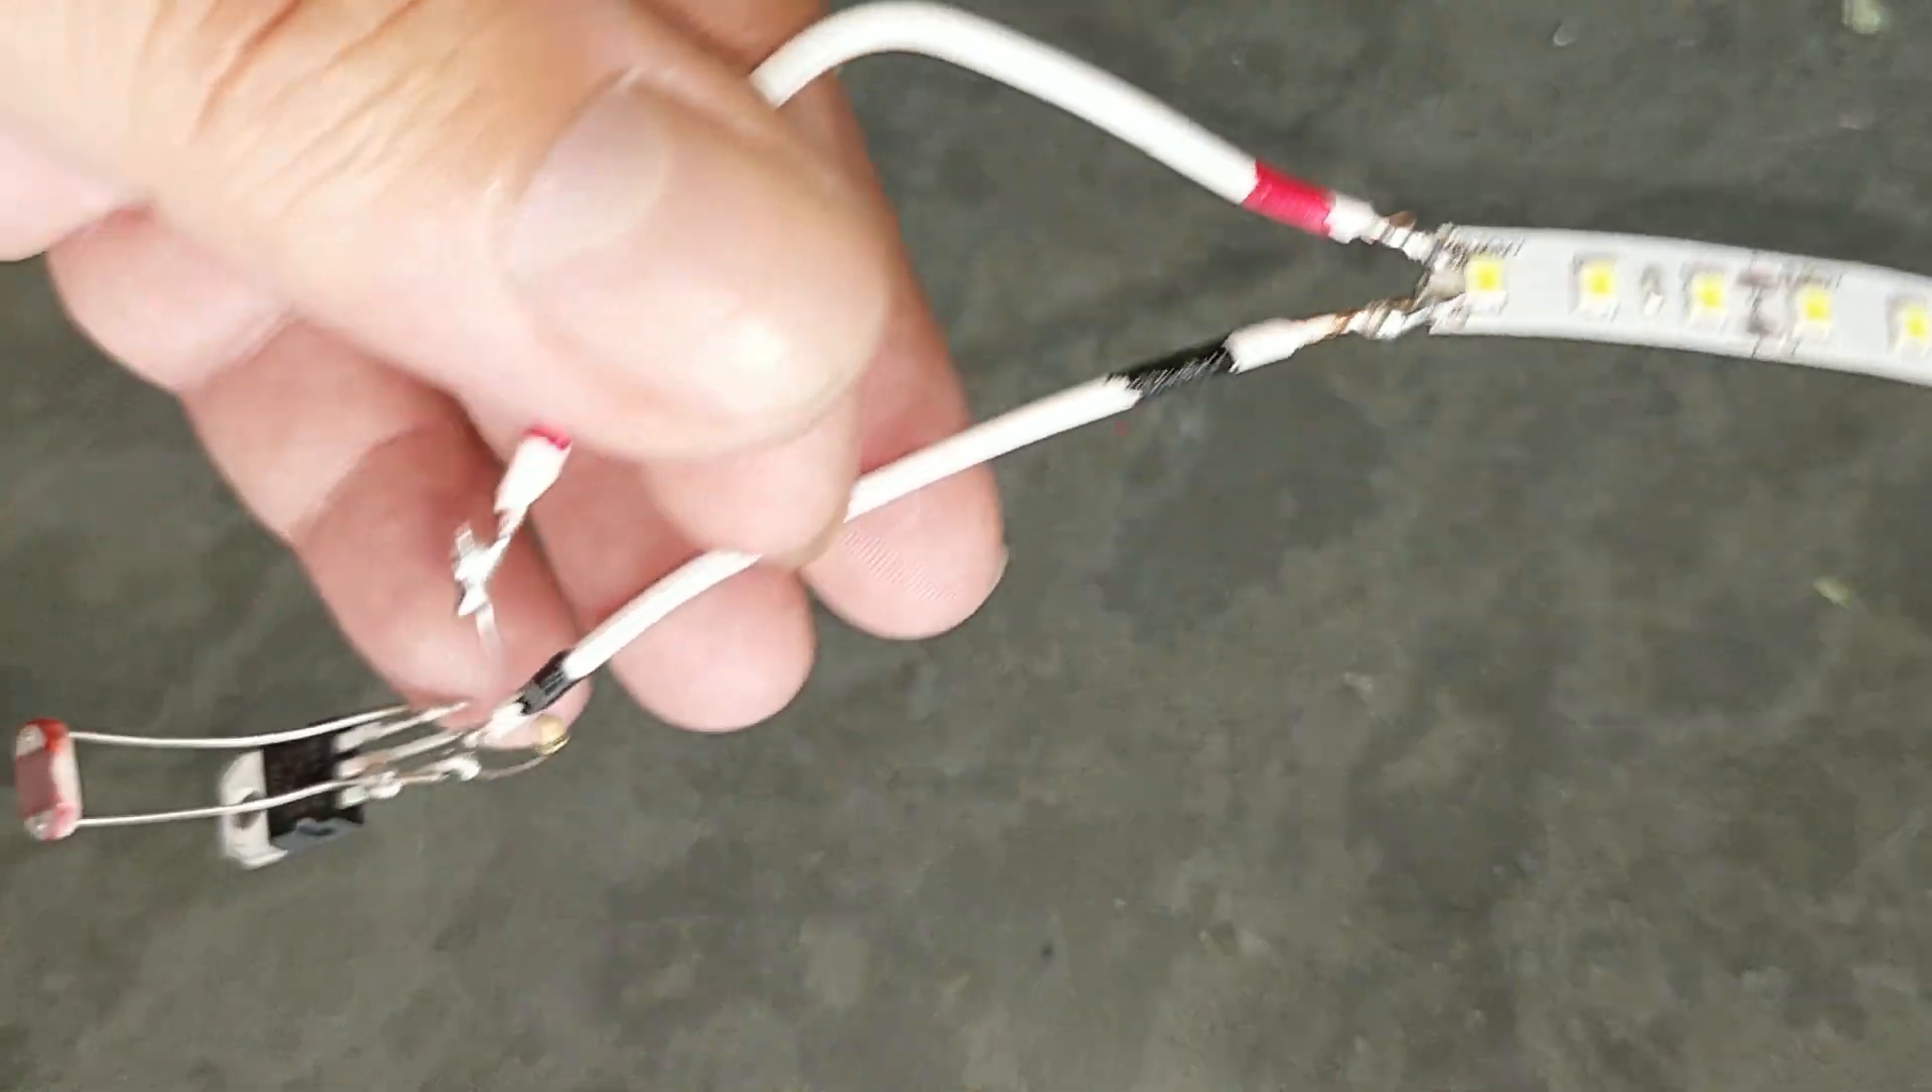Então, positivo e negativo da lâmpada já conectados.